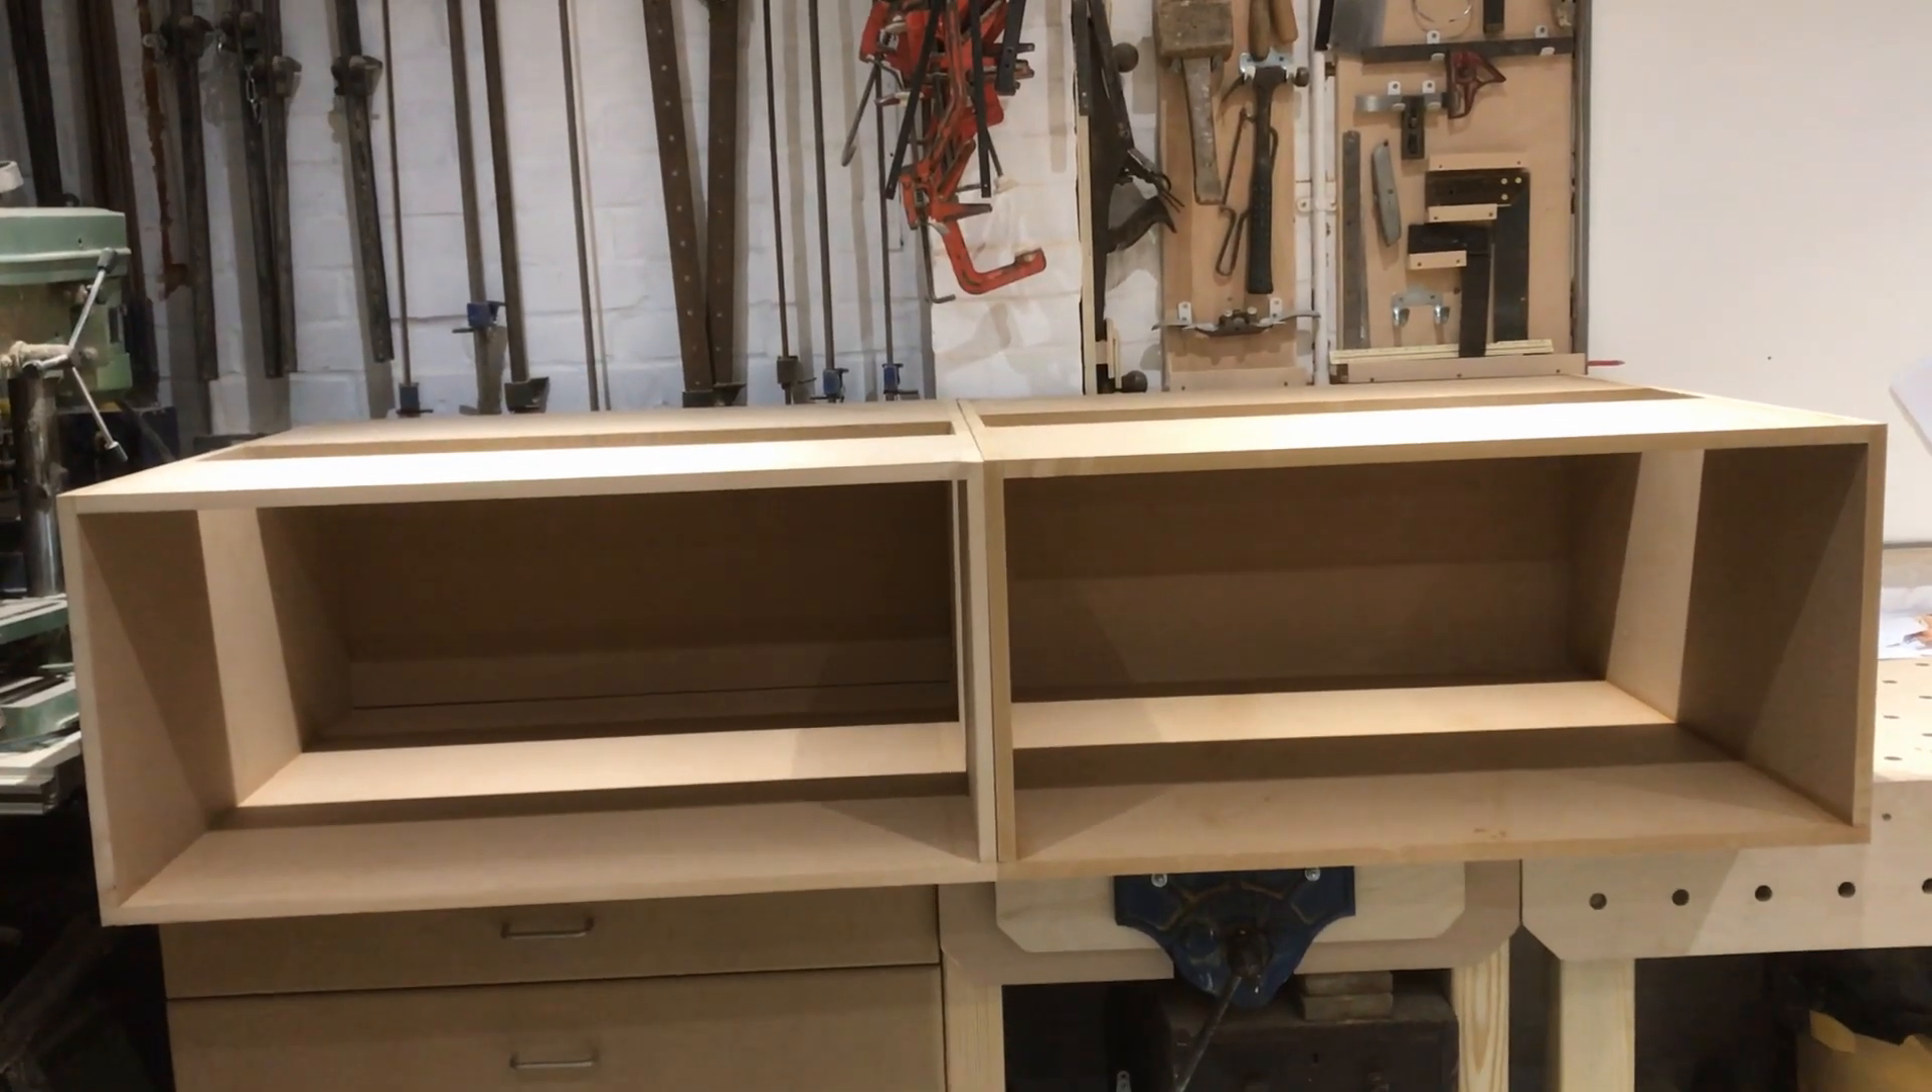That's both boxes assembled now.